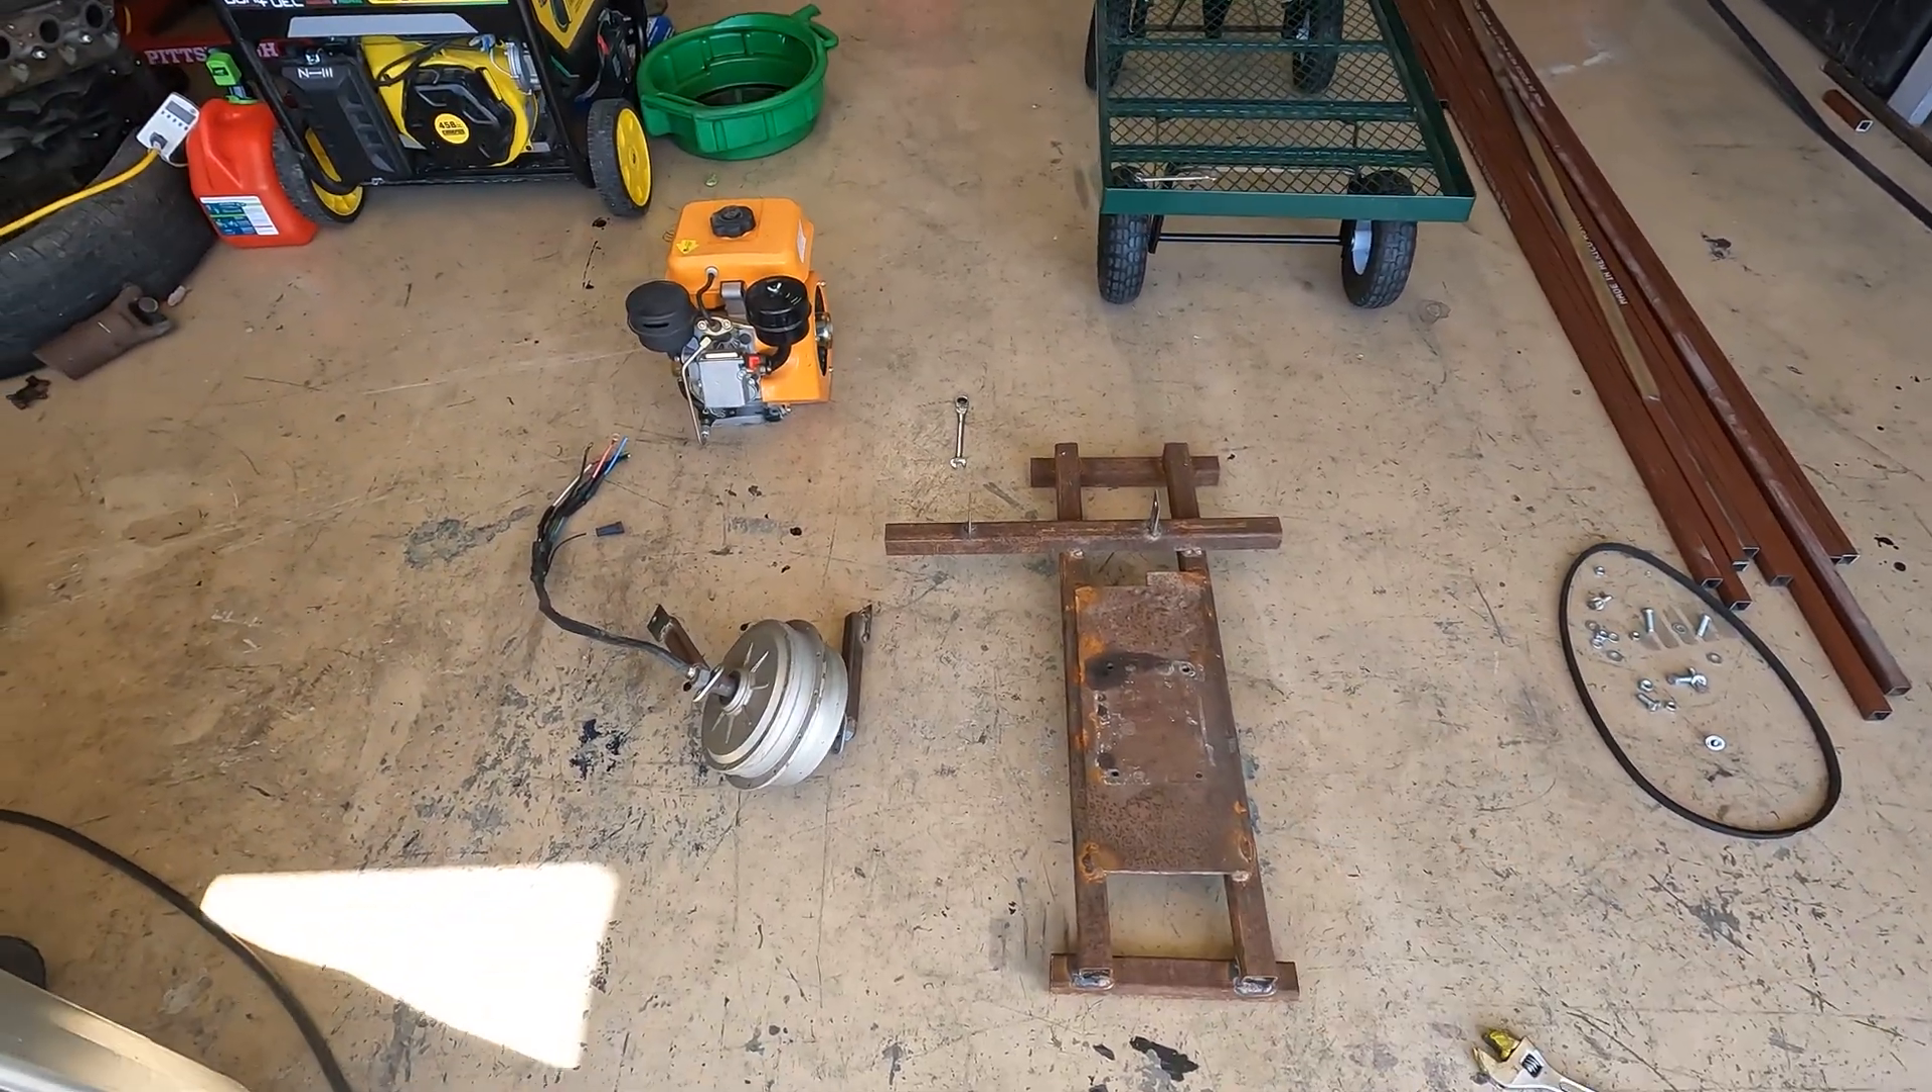Okay and that's it this thing's completely taken apart just a small pile of hardware.